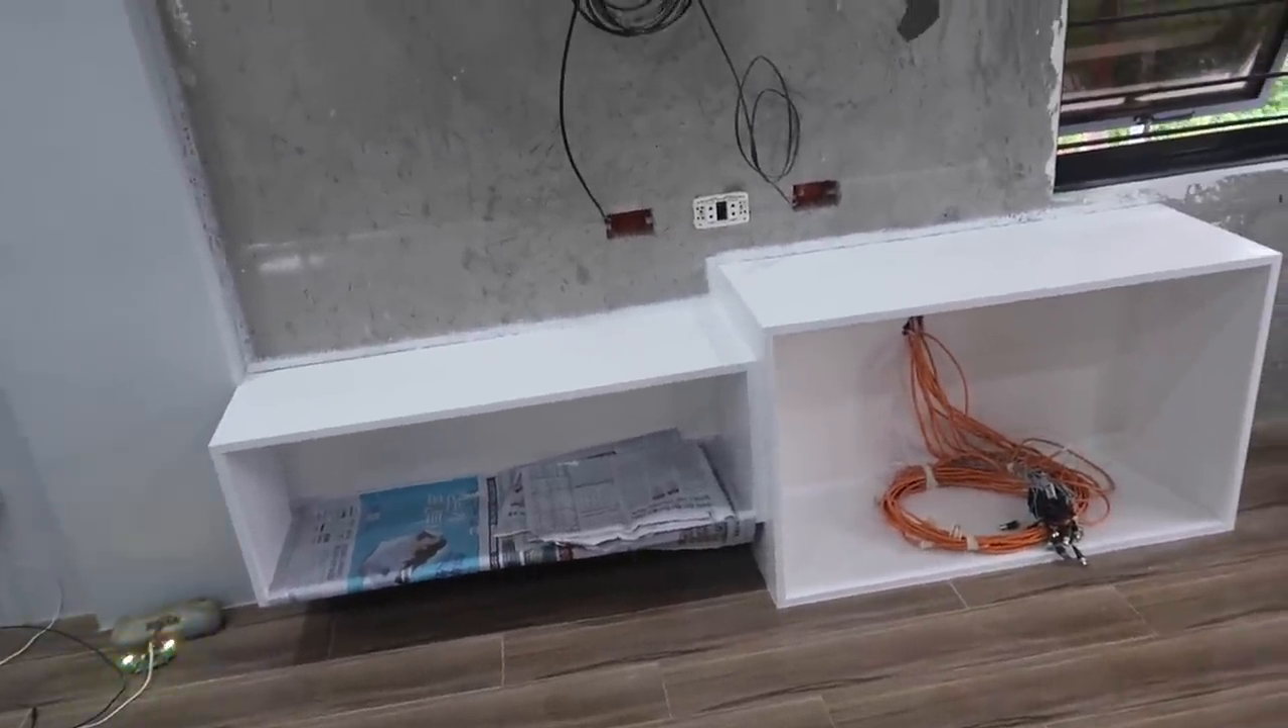And, it's looking like they have gotten some cabinets in here all done. And painted out.